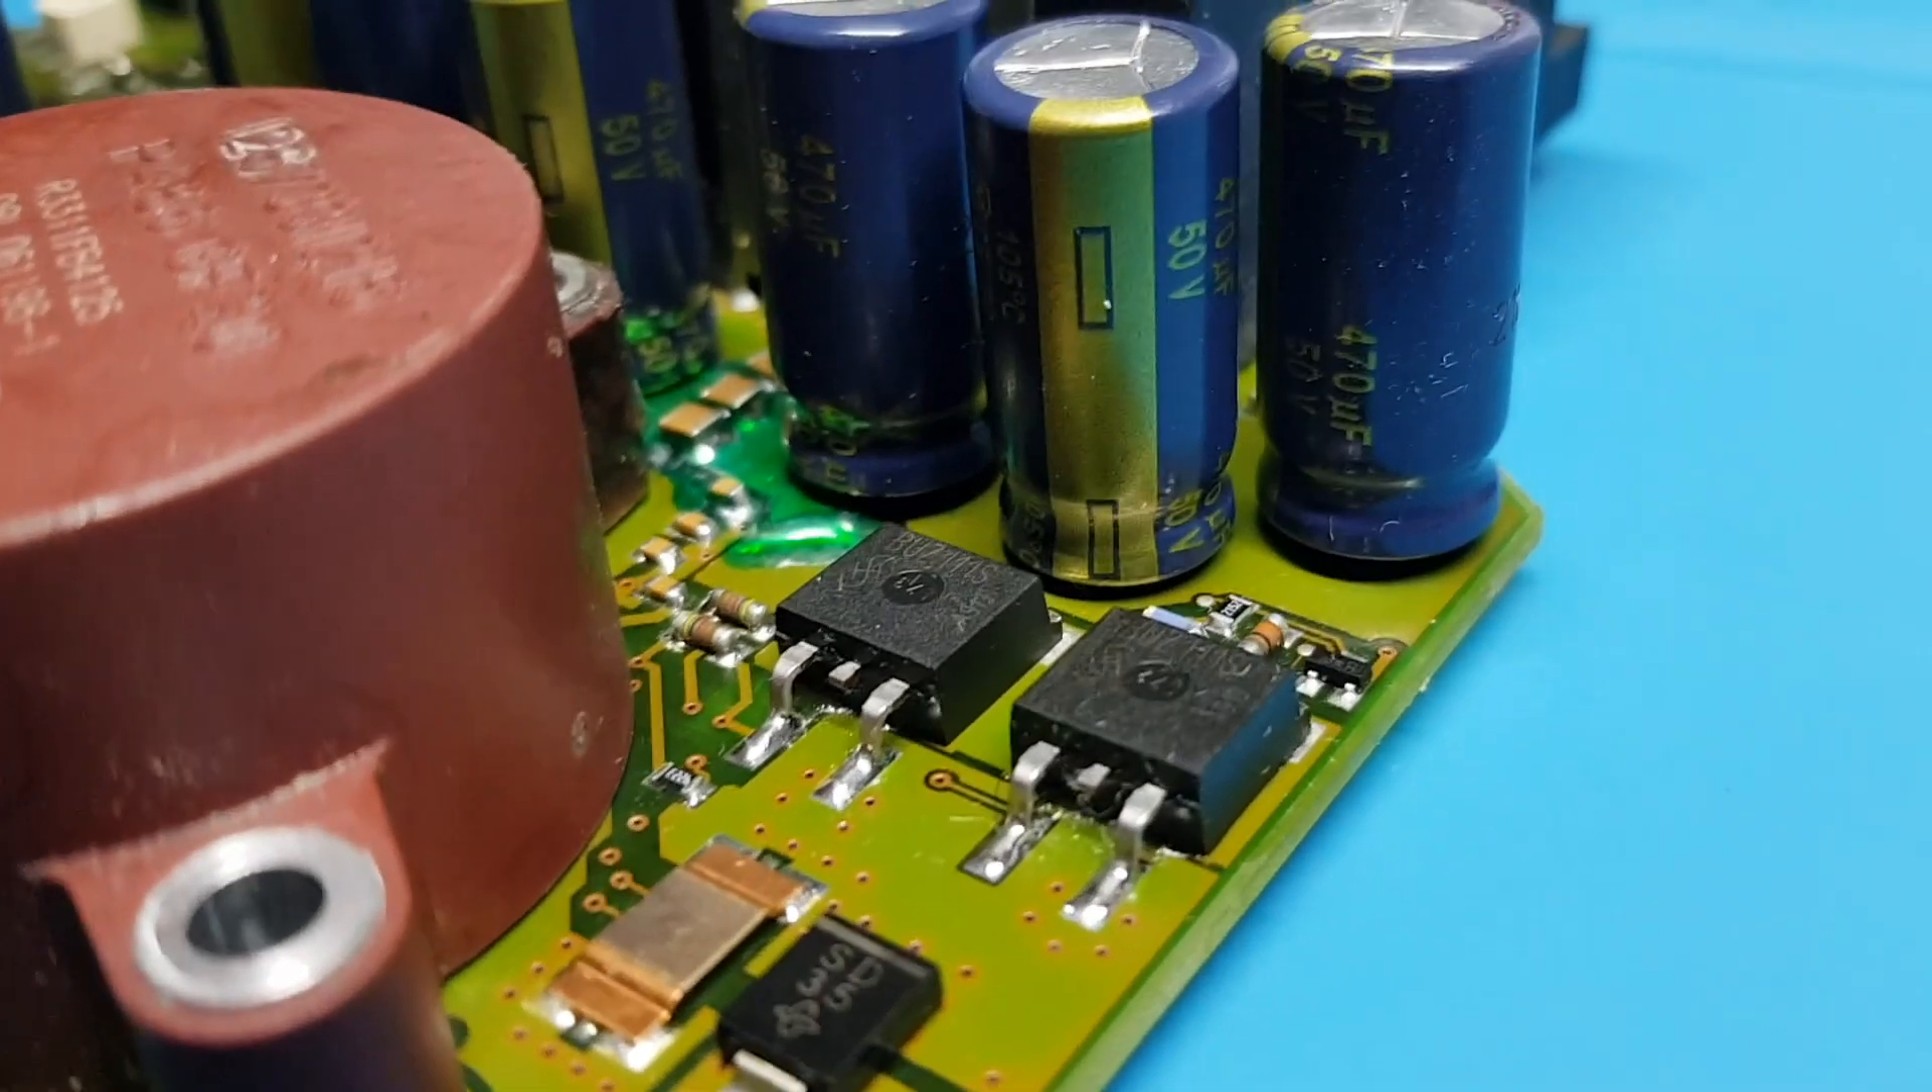All the MOSFETs are done. You can see two there.